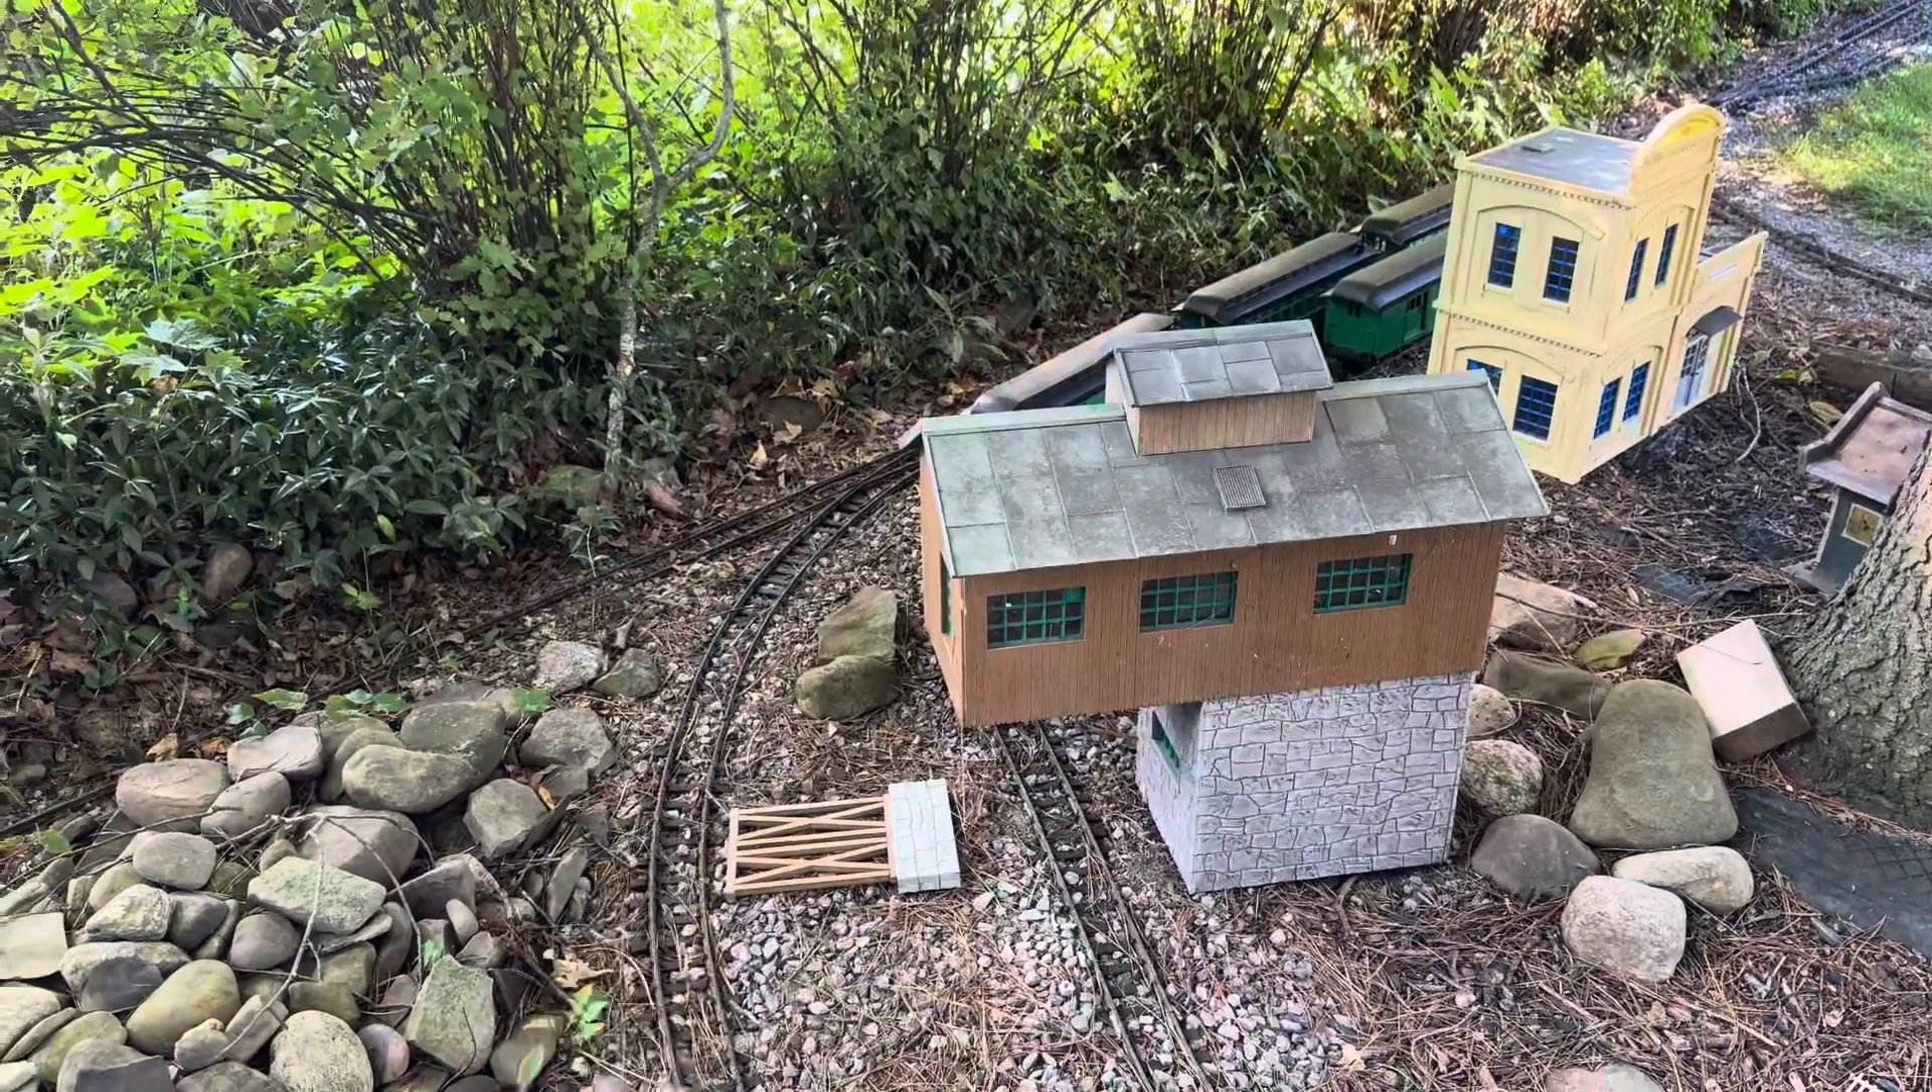You can see the truss there is not attached.